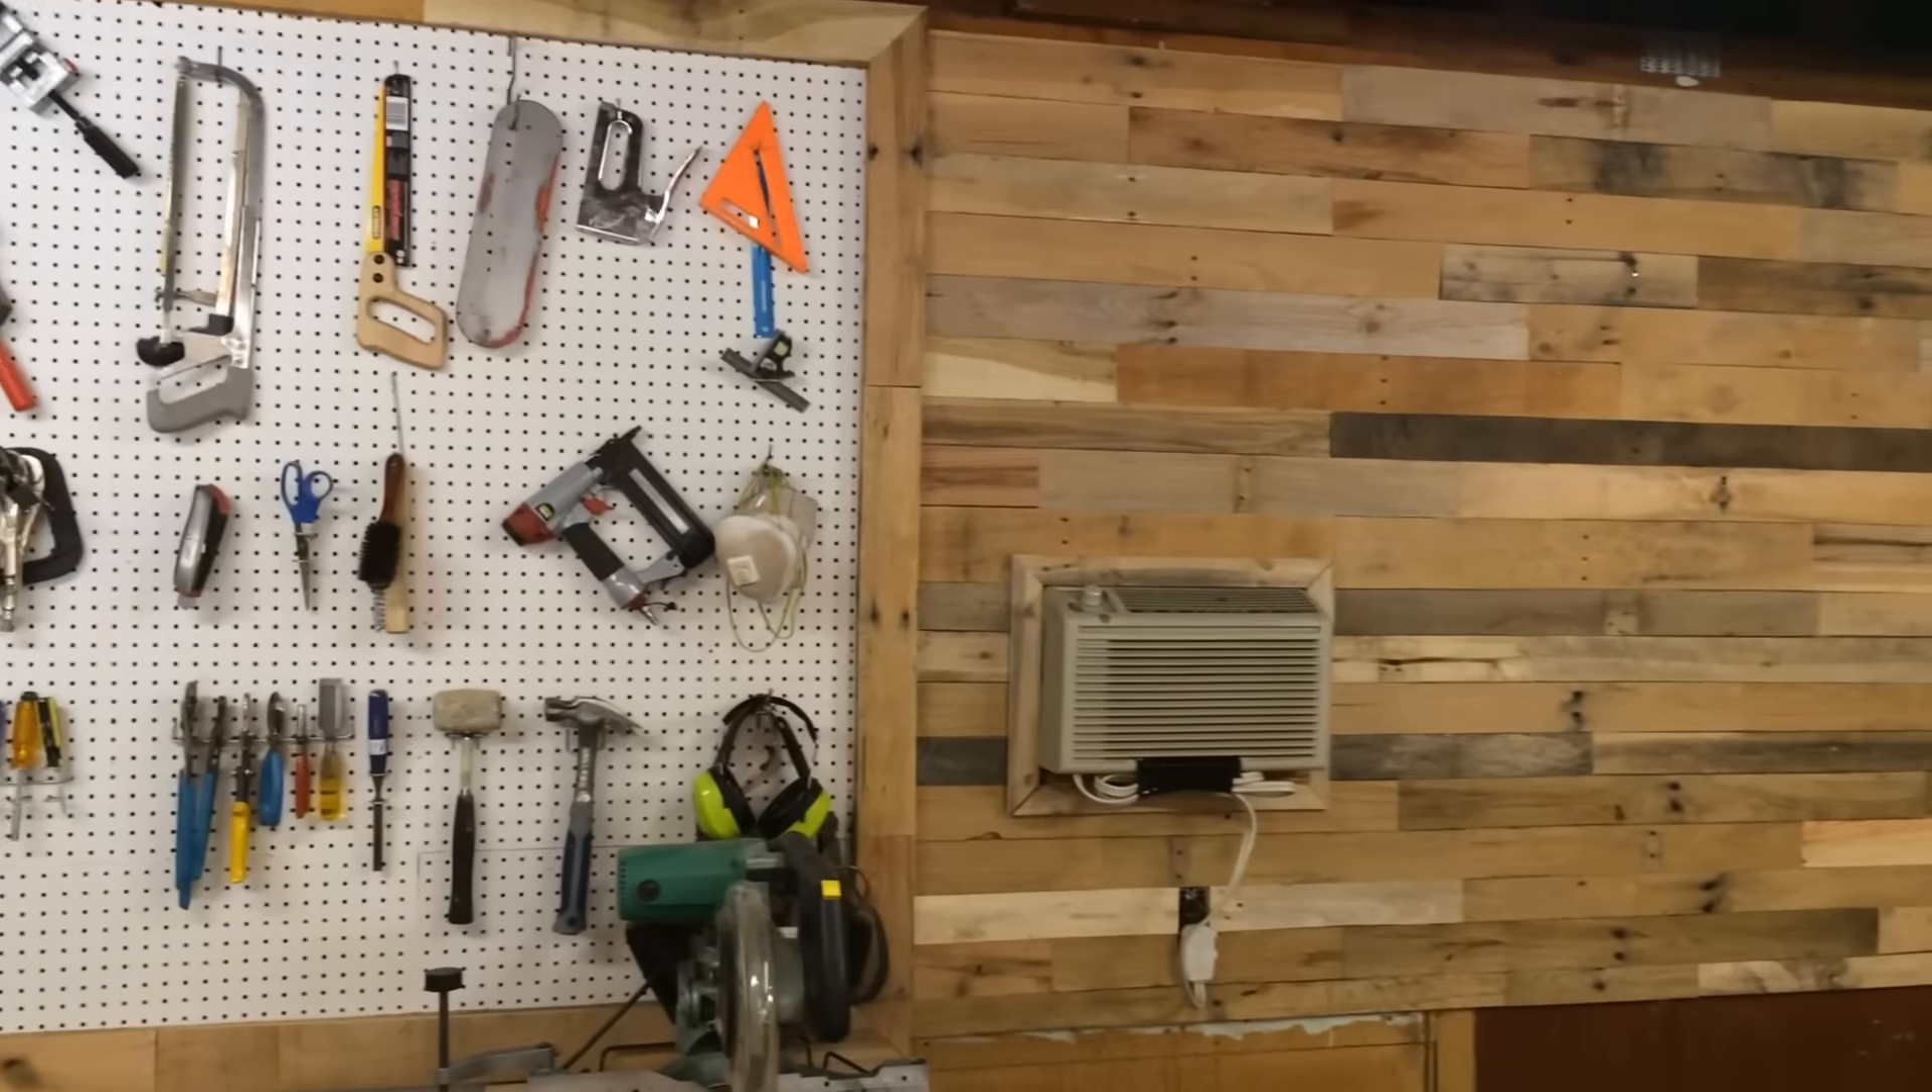Here's what it looks like in terms of the finished product with the back pallet wall in place.